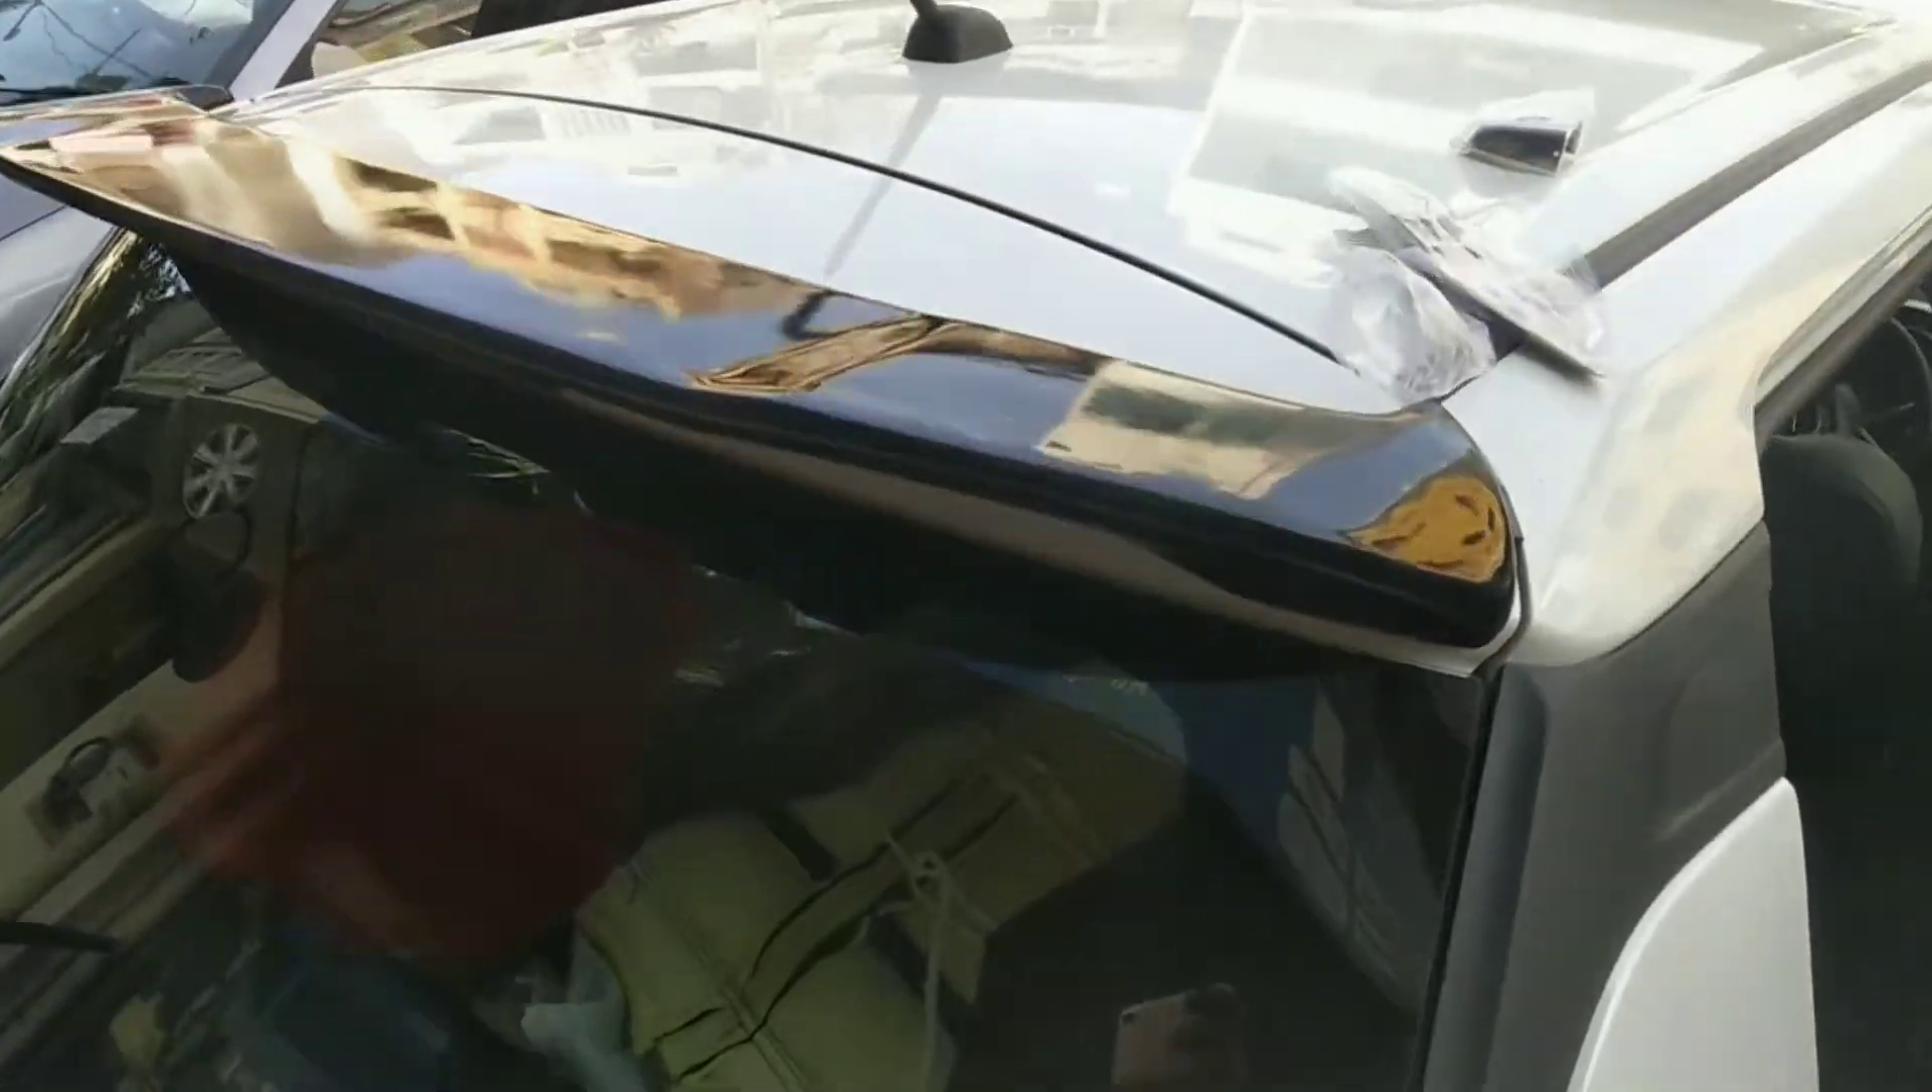उपर भी ब्लैक कलर का स्पोईलर भी लग चुका है।